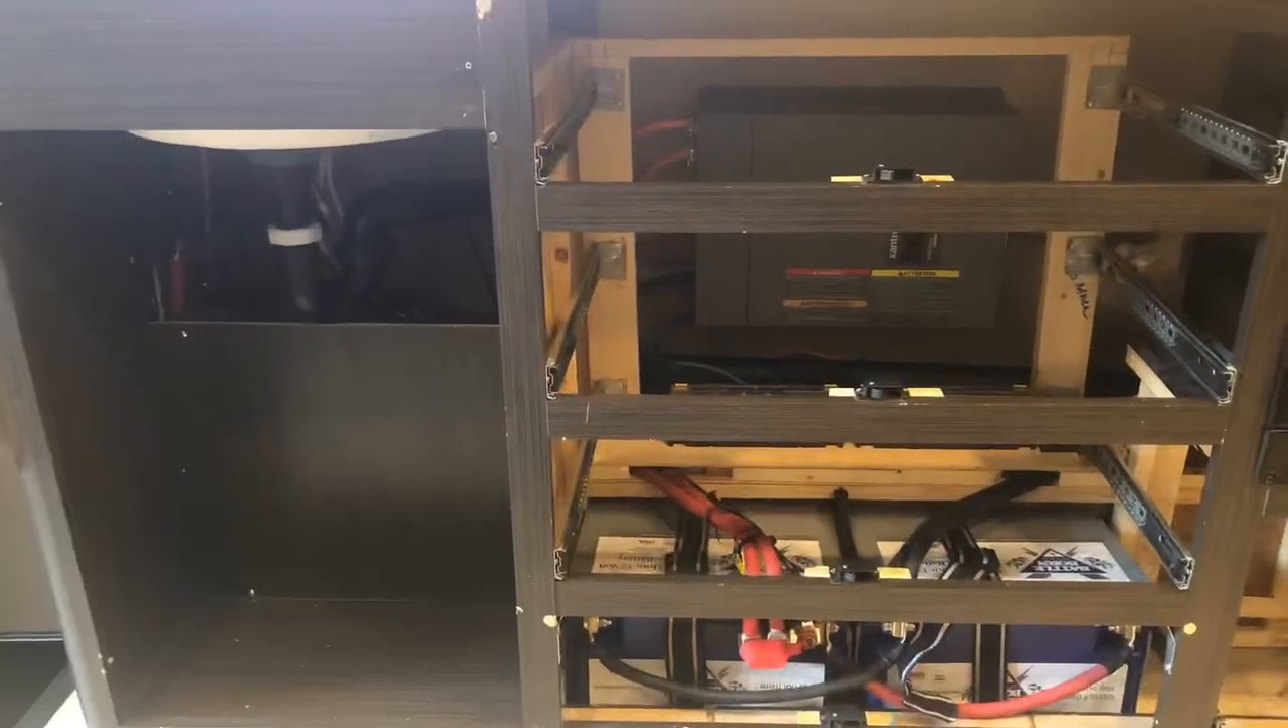I reinstalled the slats that I took out earlier.